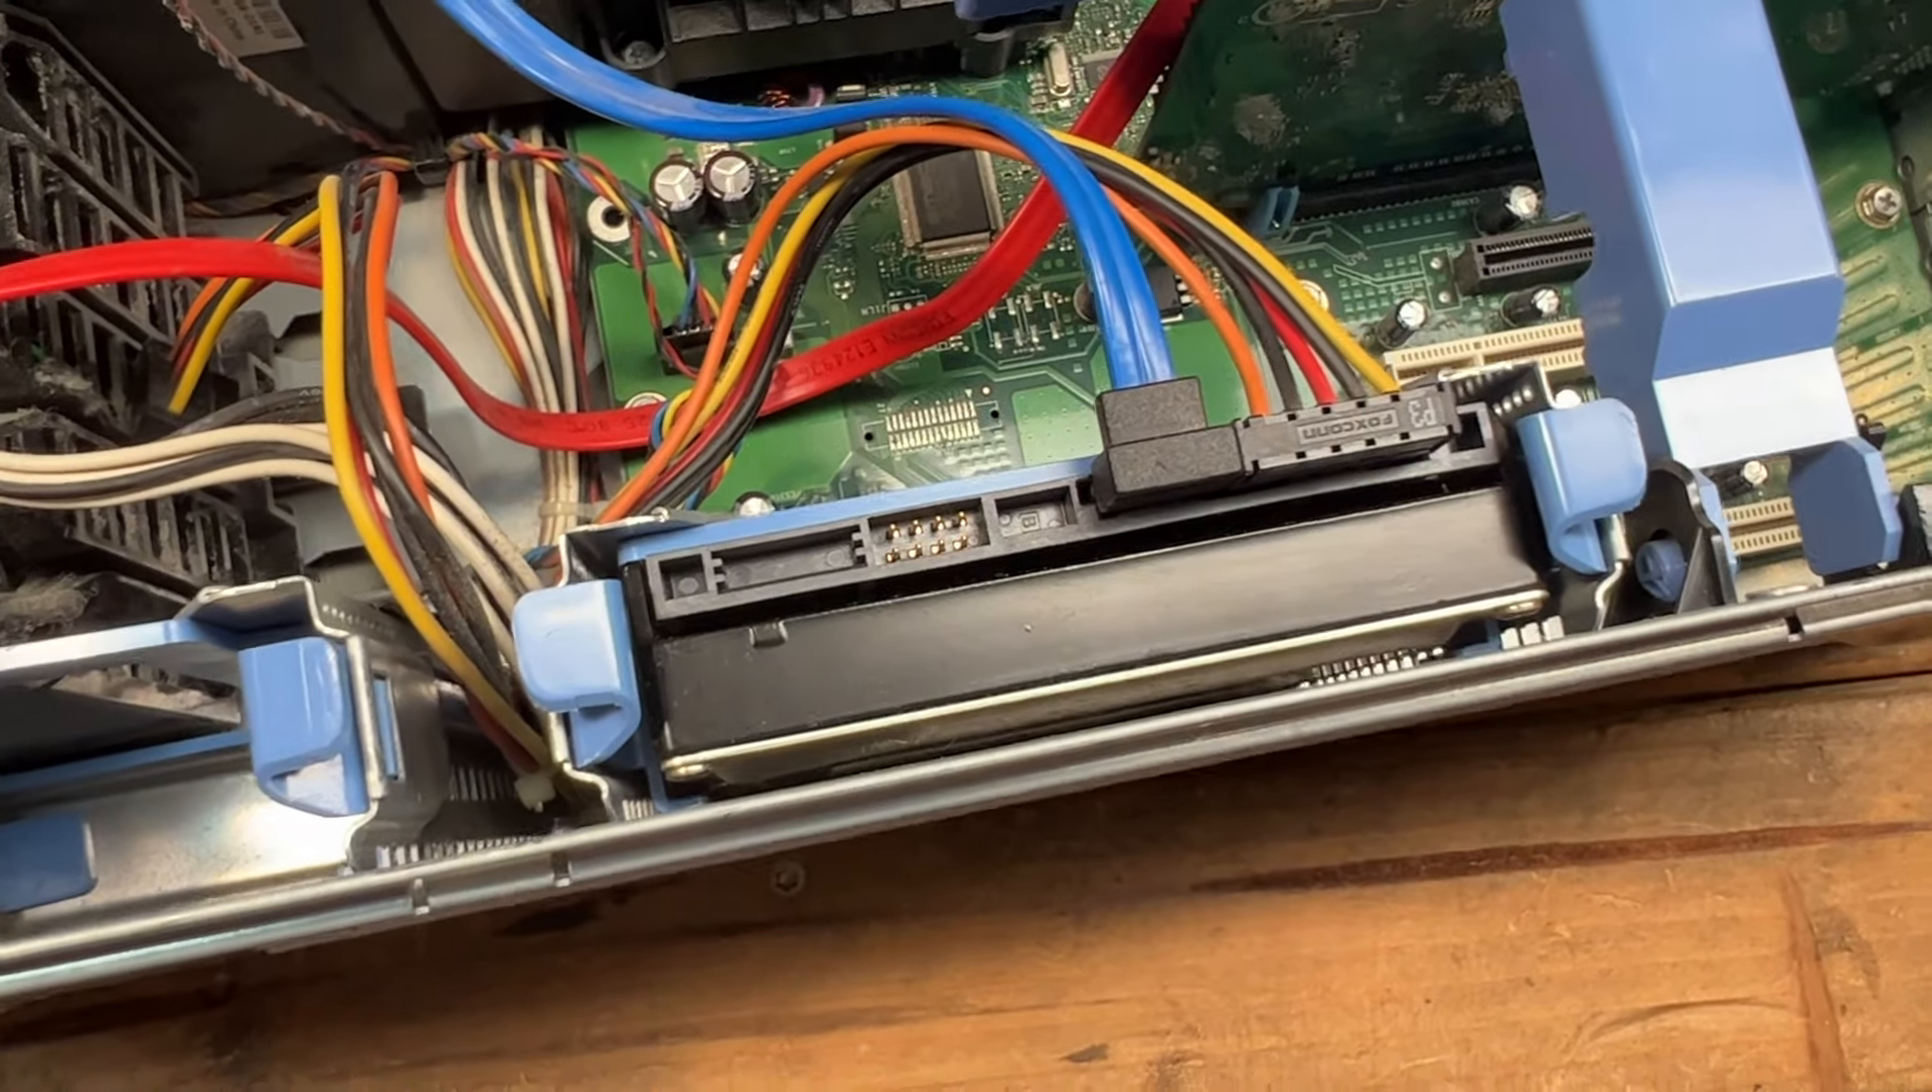Okay, well, as you can see, we do have a hard drive here. And, the wires for it were originally unplugged, but I plugged them back in at the store.